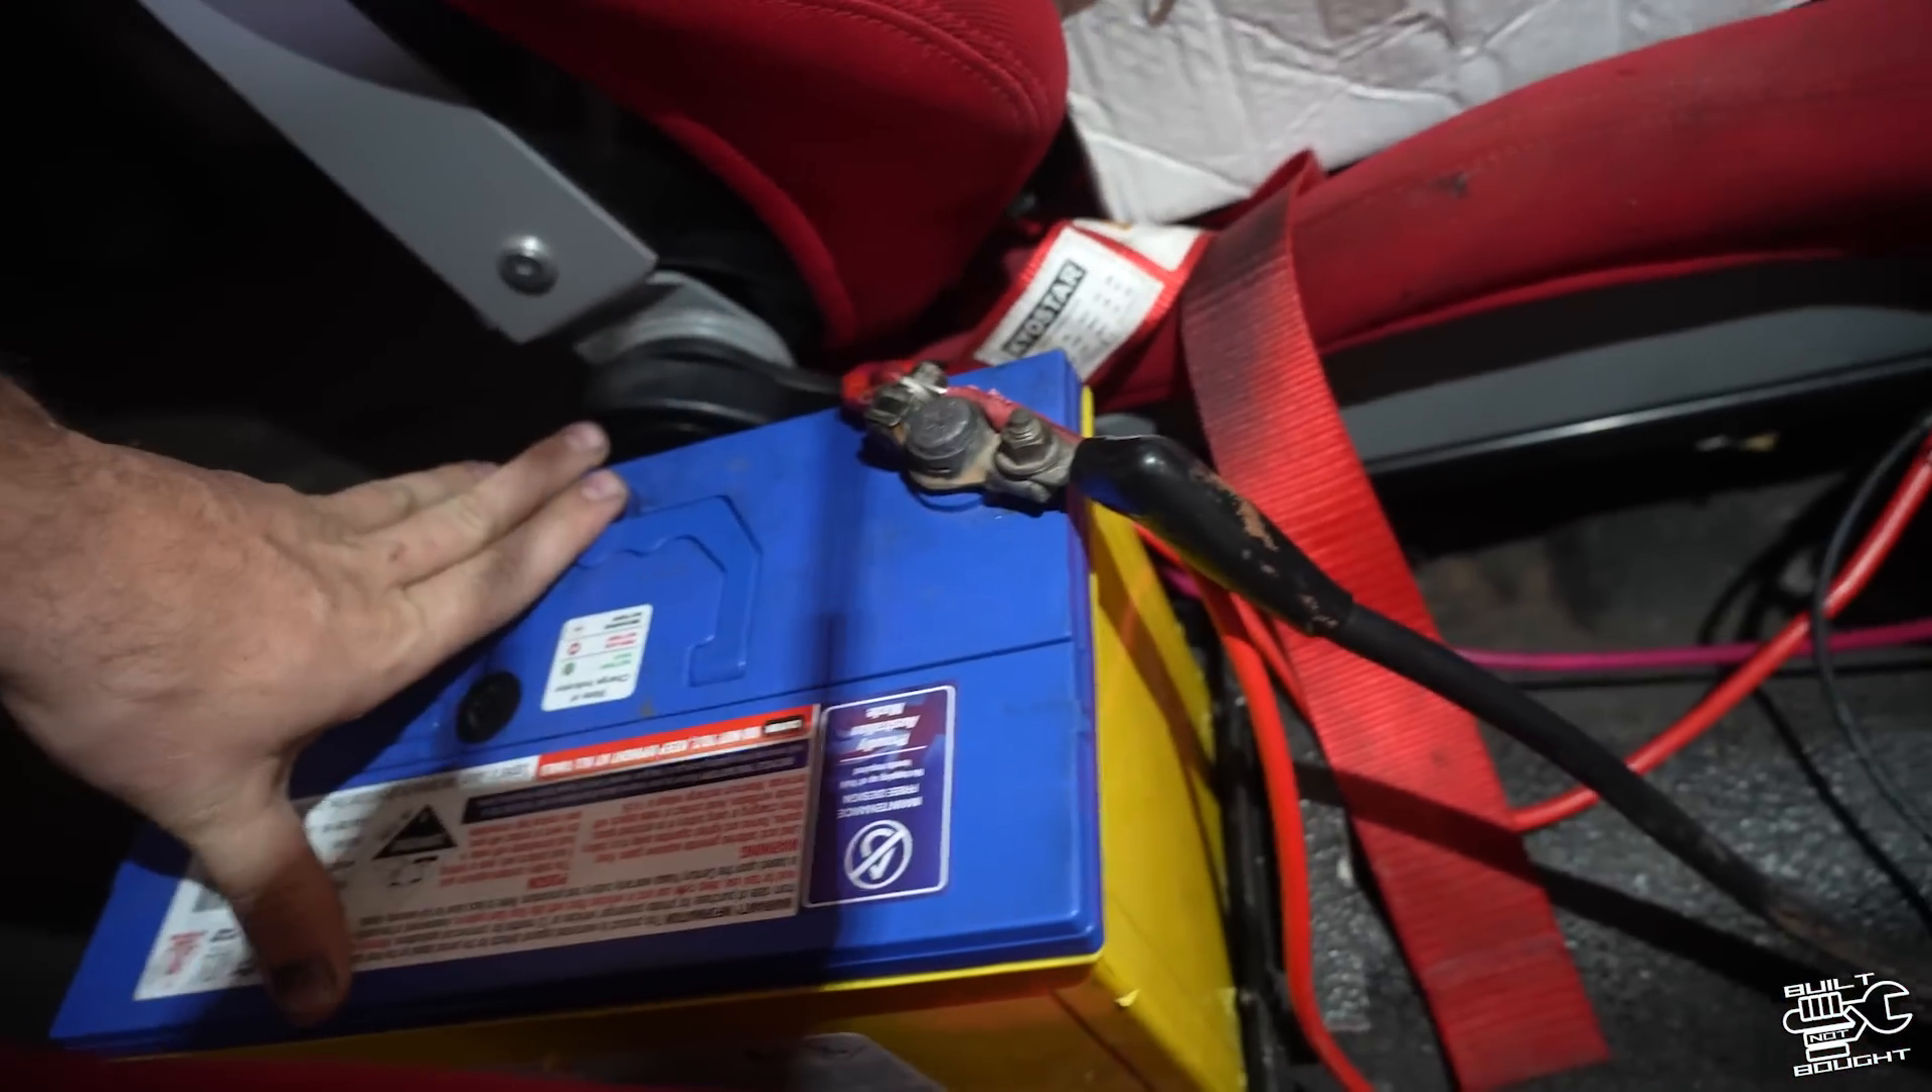We are getting pretty close the battery is hooked up here I just need to strap it down.